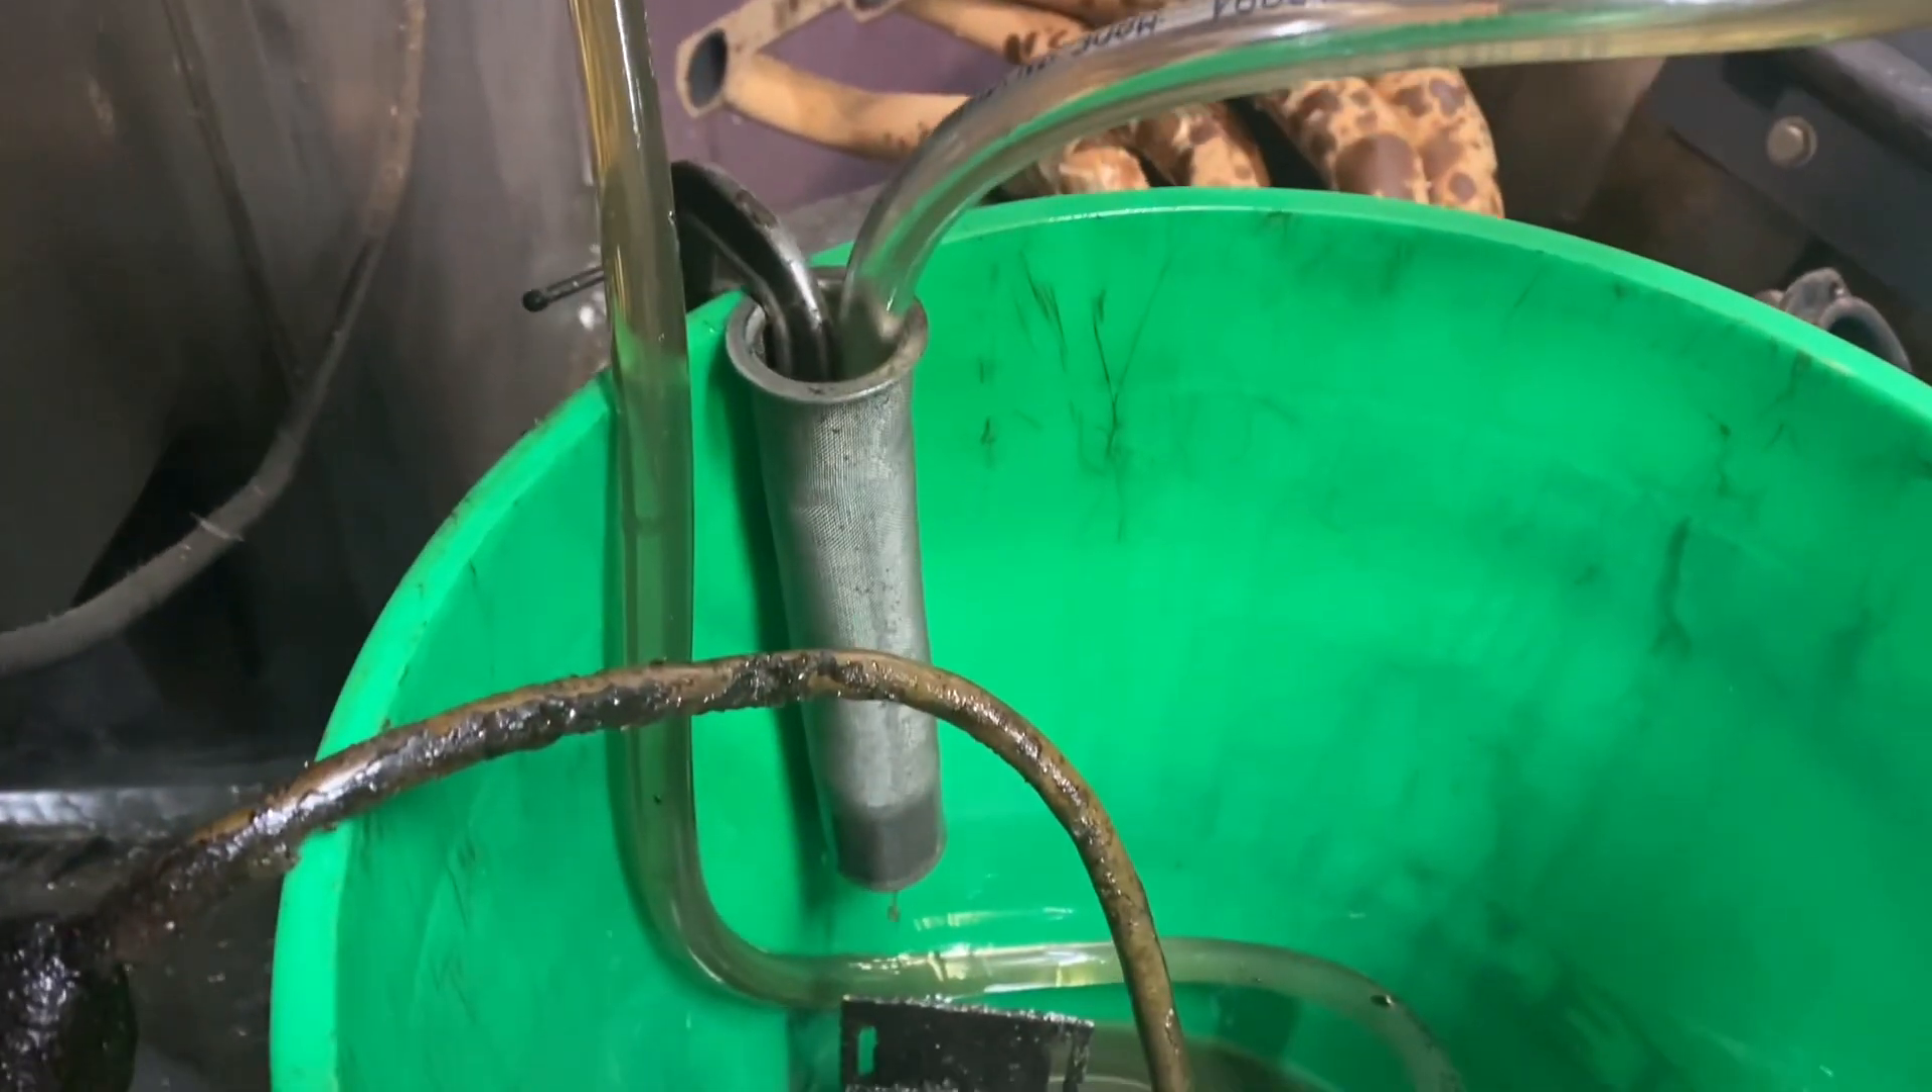And the bucket has a little metal screen that I clamped on the side right there that the return line goes into to catch chips.